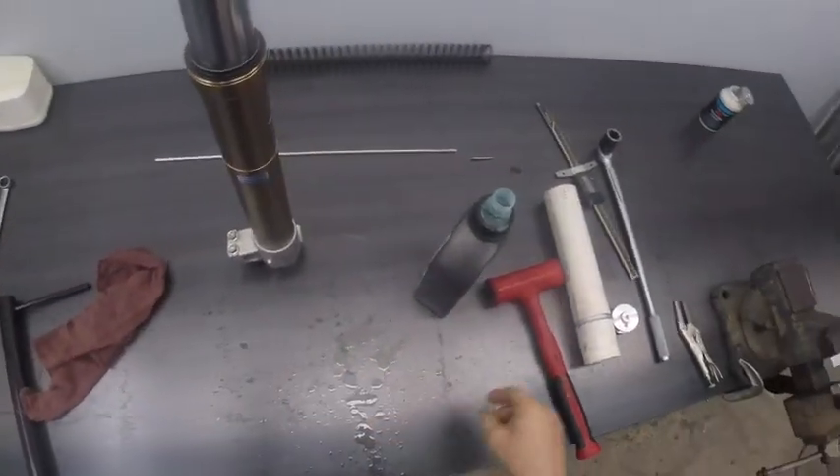So at this point we're just ready to put the spring back on.